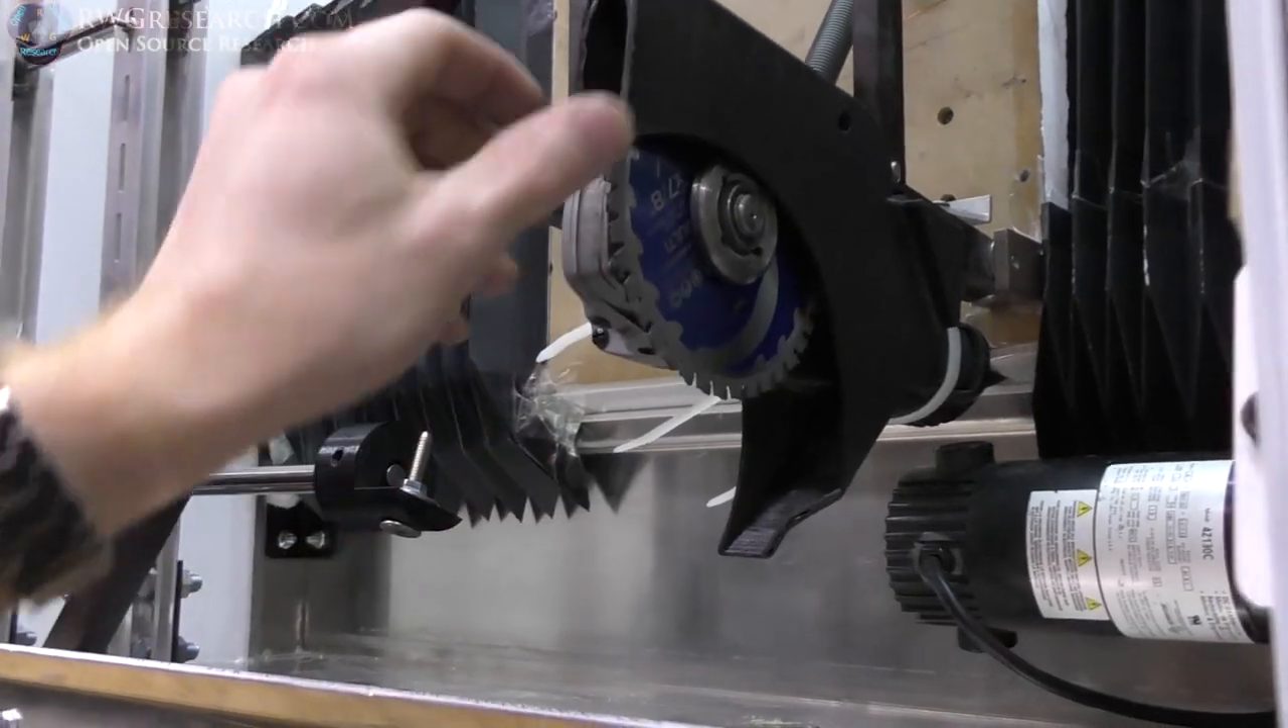I got this big old shroud on here.